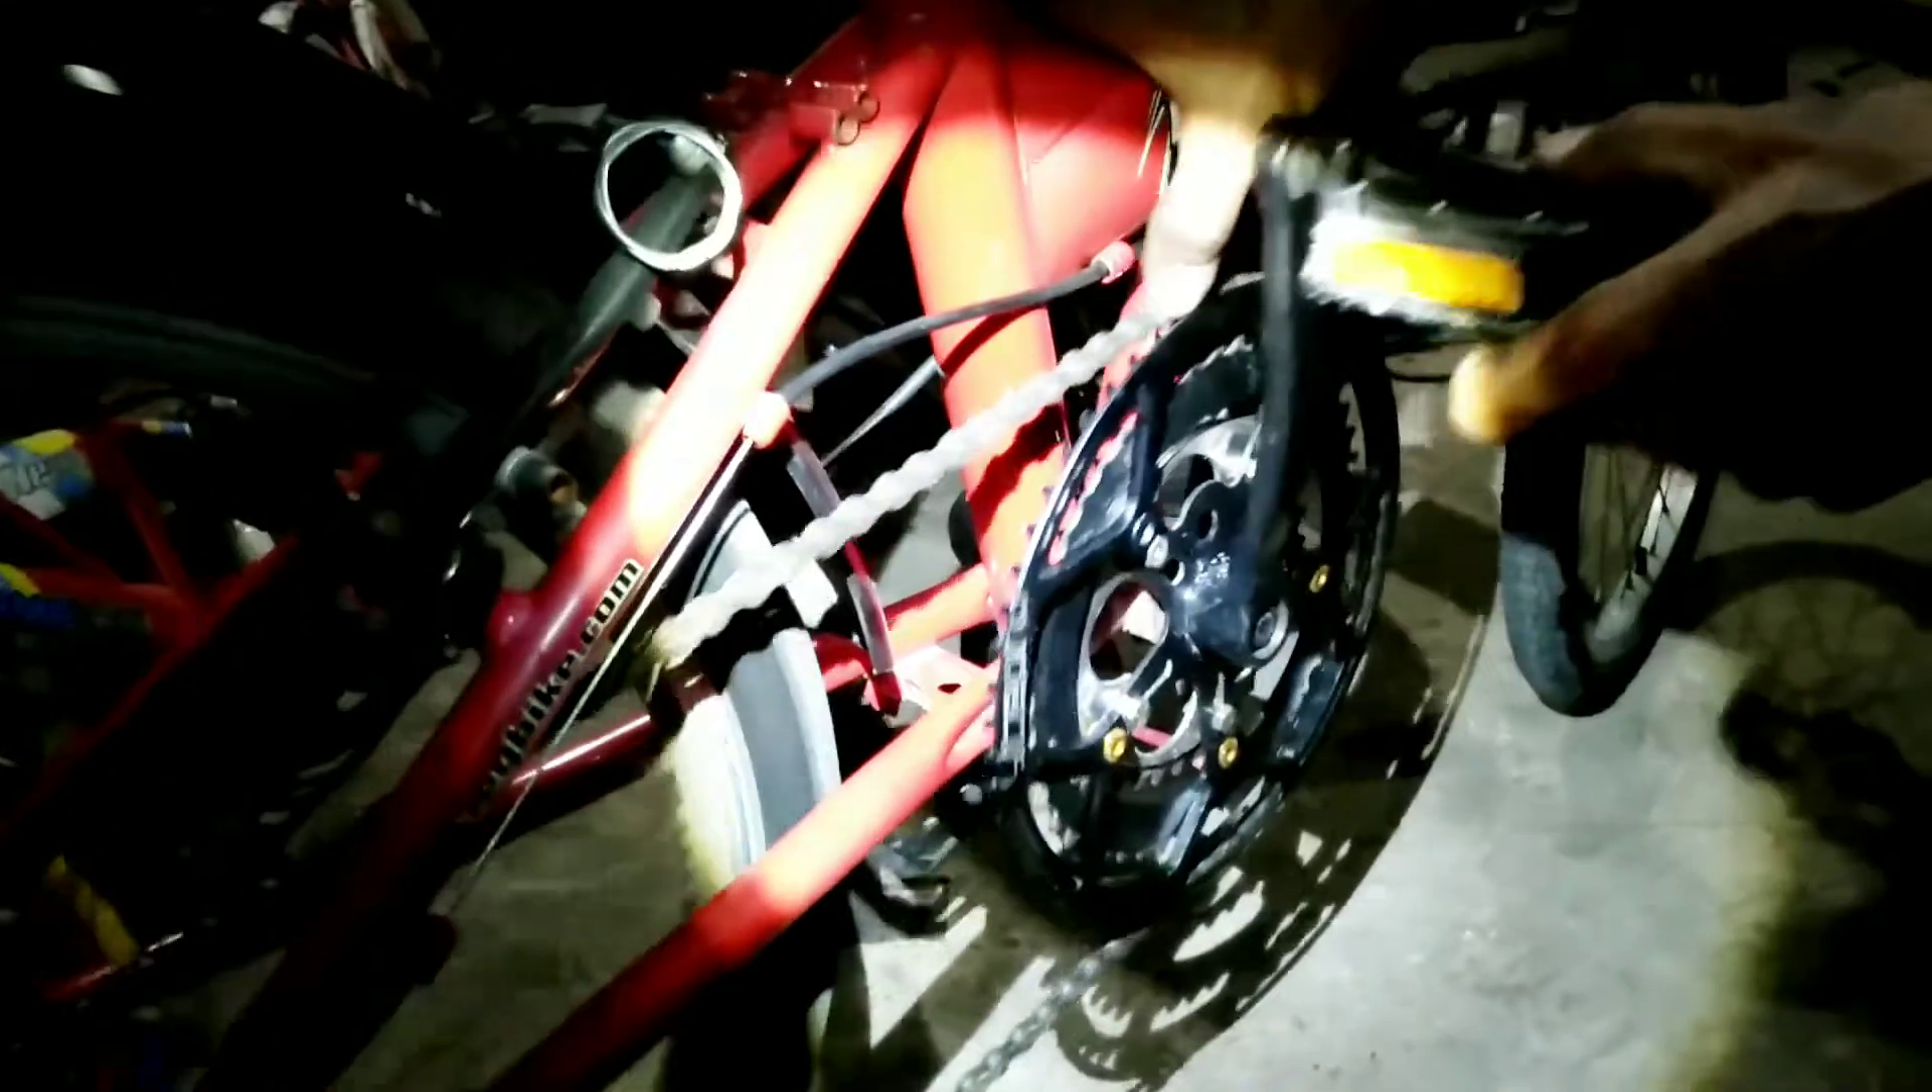Crank sudah terpasang guys. Crank sudah terpasang guys, dicoba.